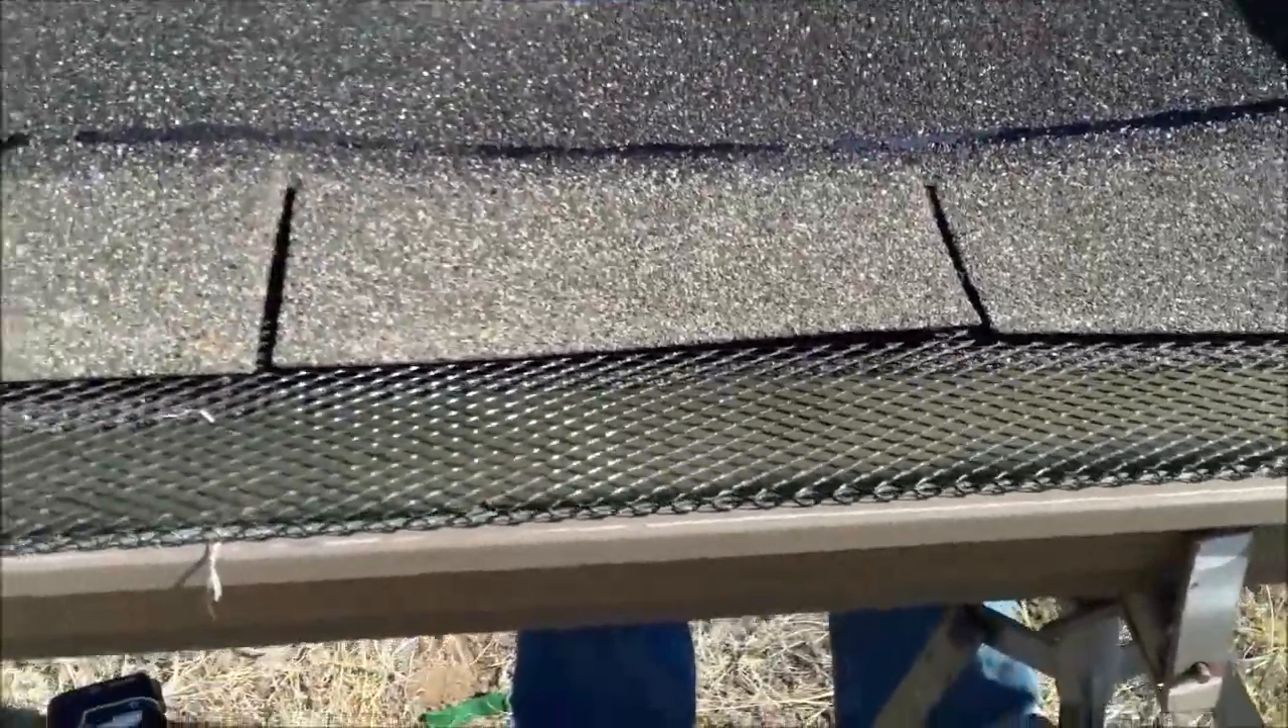And that Is what Finished Gutter screen is supposed to look like.